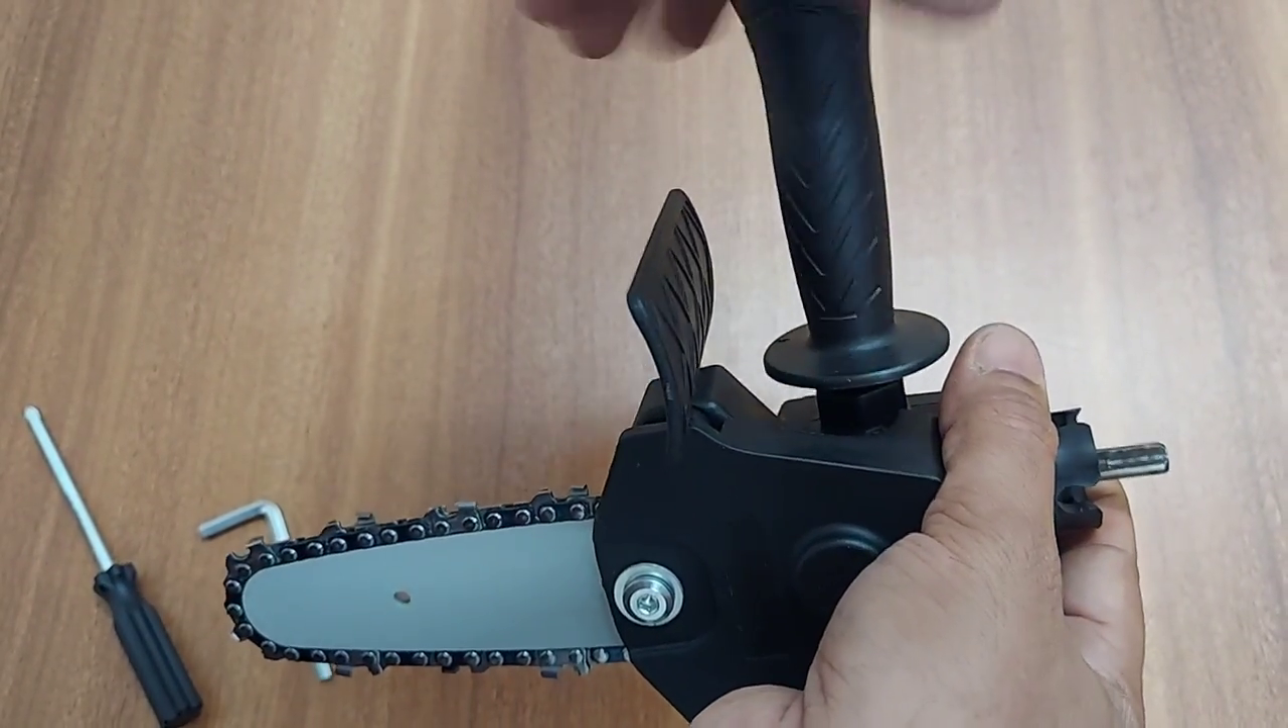यह जो मेरा chain saw का पूरा attachment था बहुत अच्छे से assemble हो चुका है।